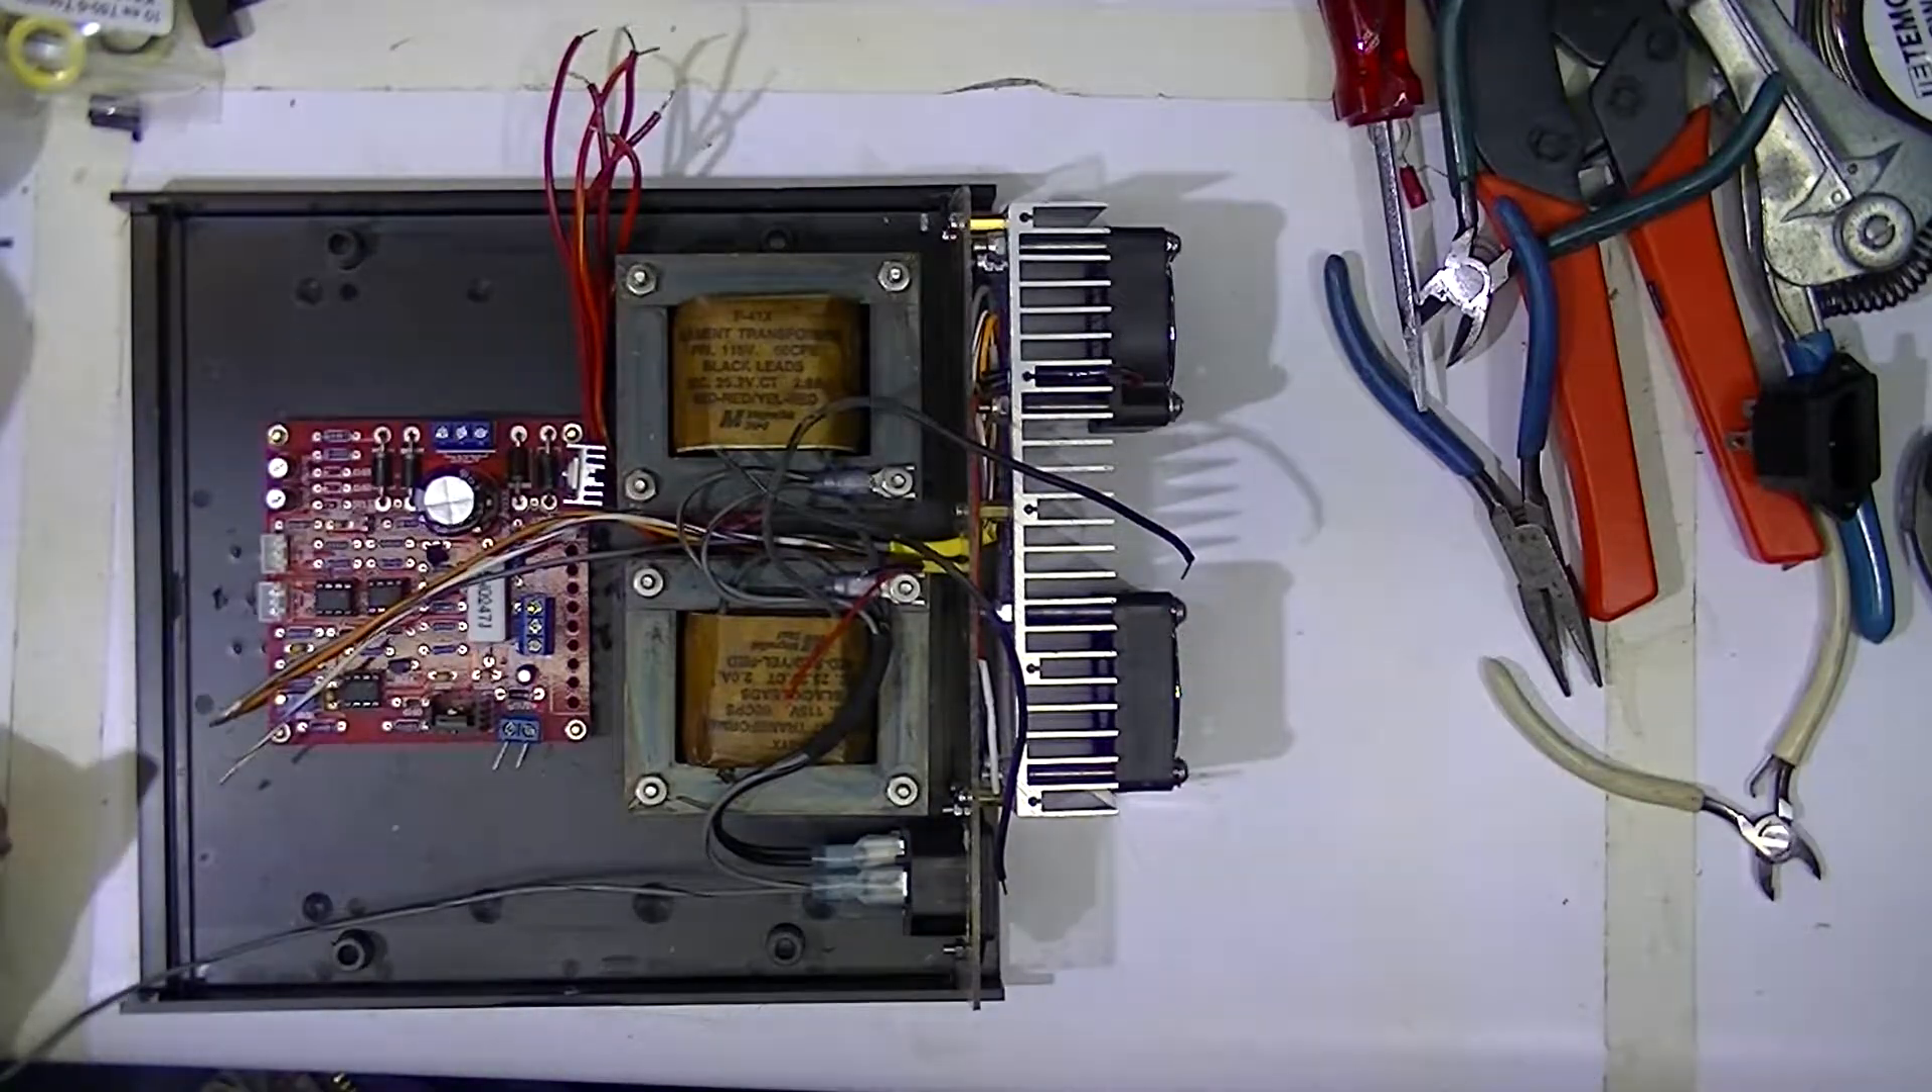Transformers are mounted. The little circuit board is mounted. The little circuit board is mounted.